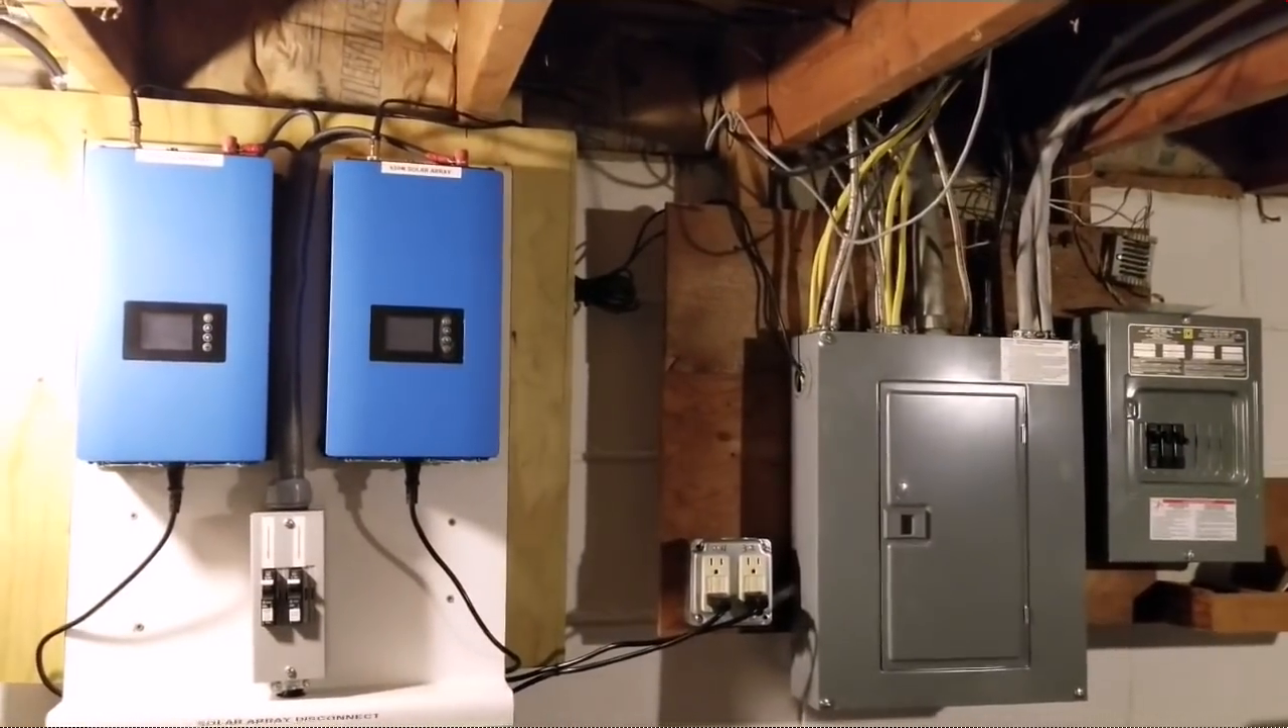This is the complete installation of the system wires already in place.